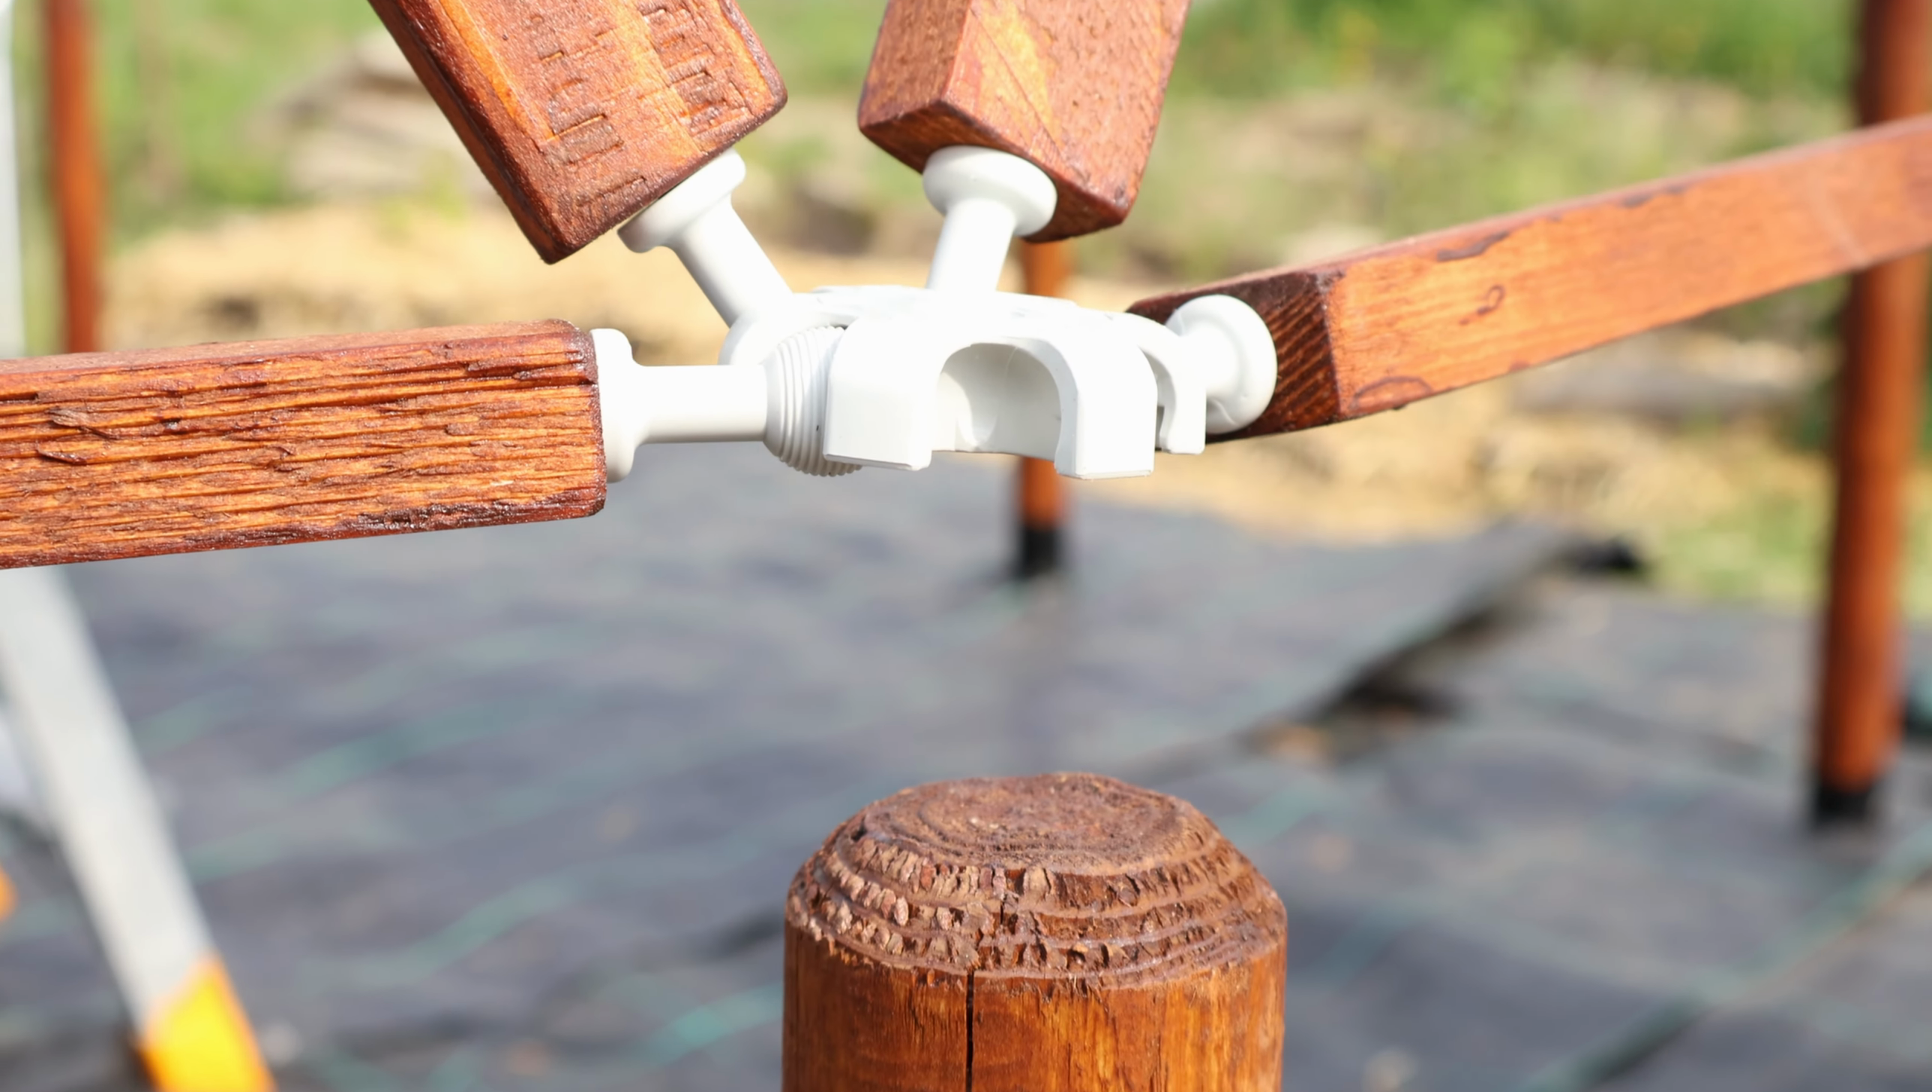Another problem is that we leveled all of the poles, but there's still a little bit of space in between some of the hubs and the poles.